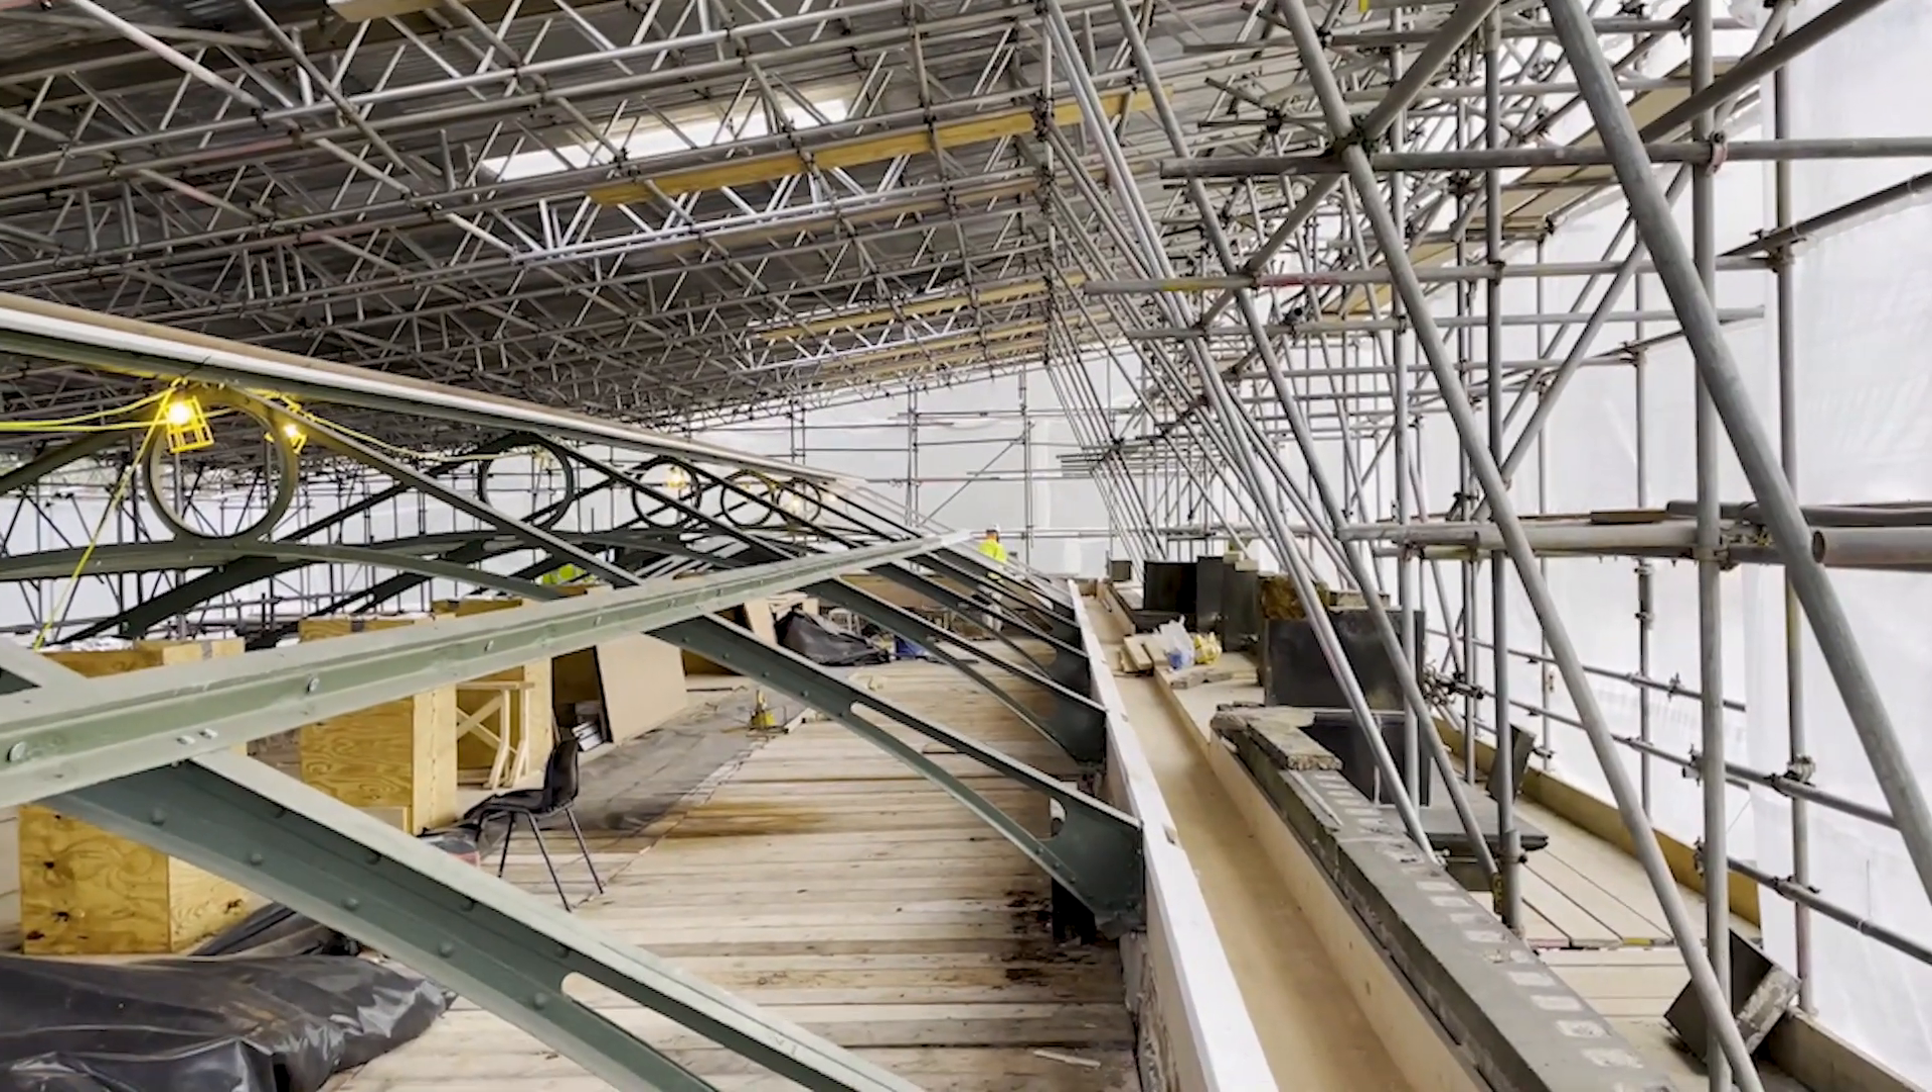So obviously the trusses are now back in position.